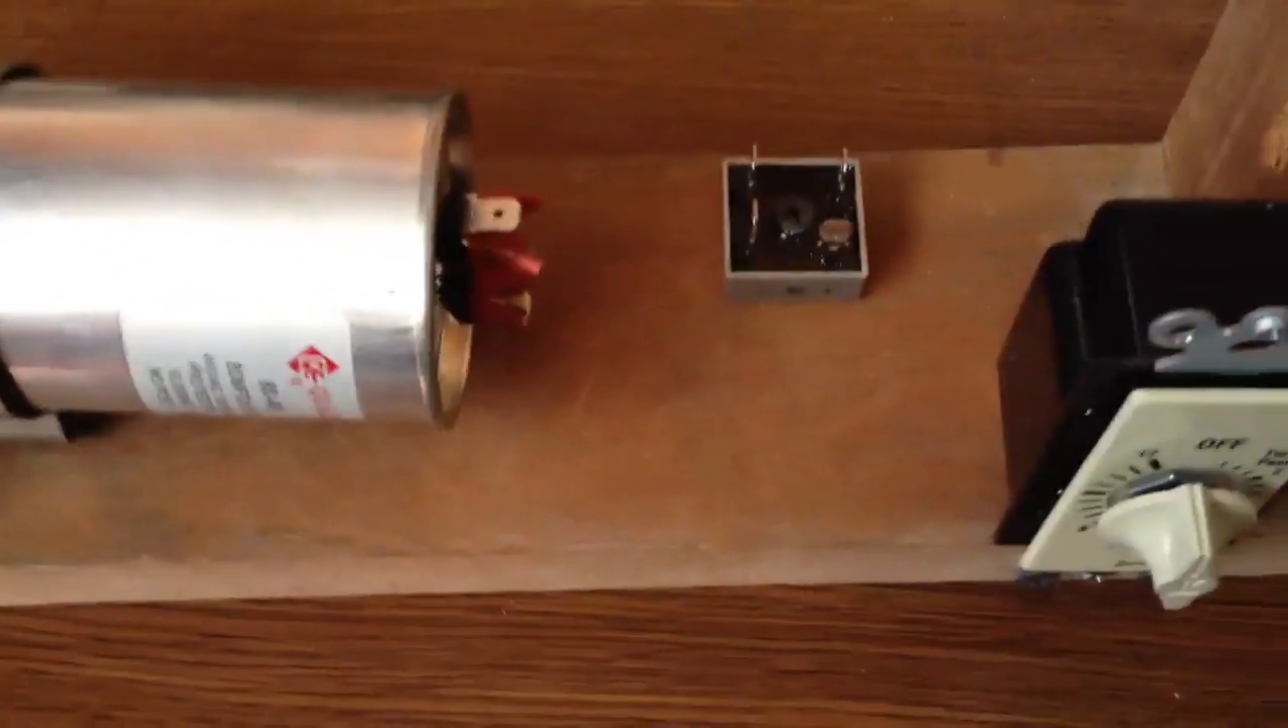So what you are going to want to do is I don't have the top board on. So that way it's easier for you to see the components in there.